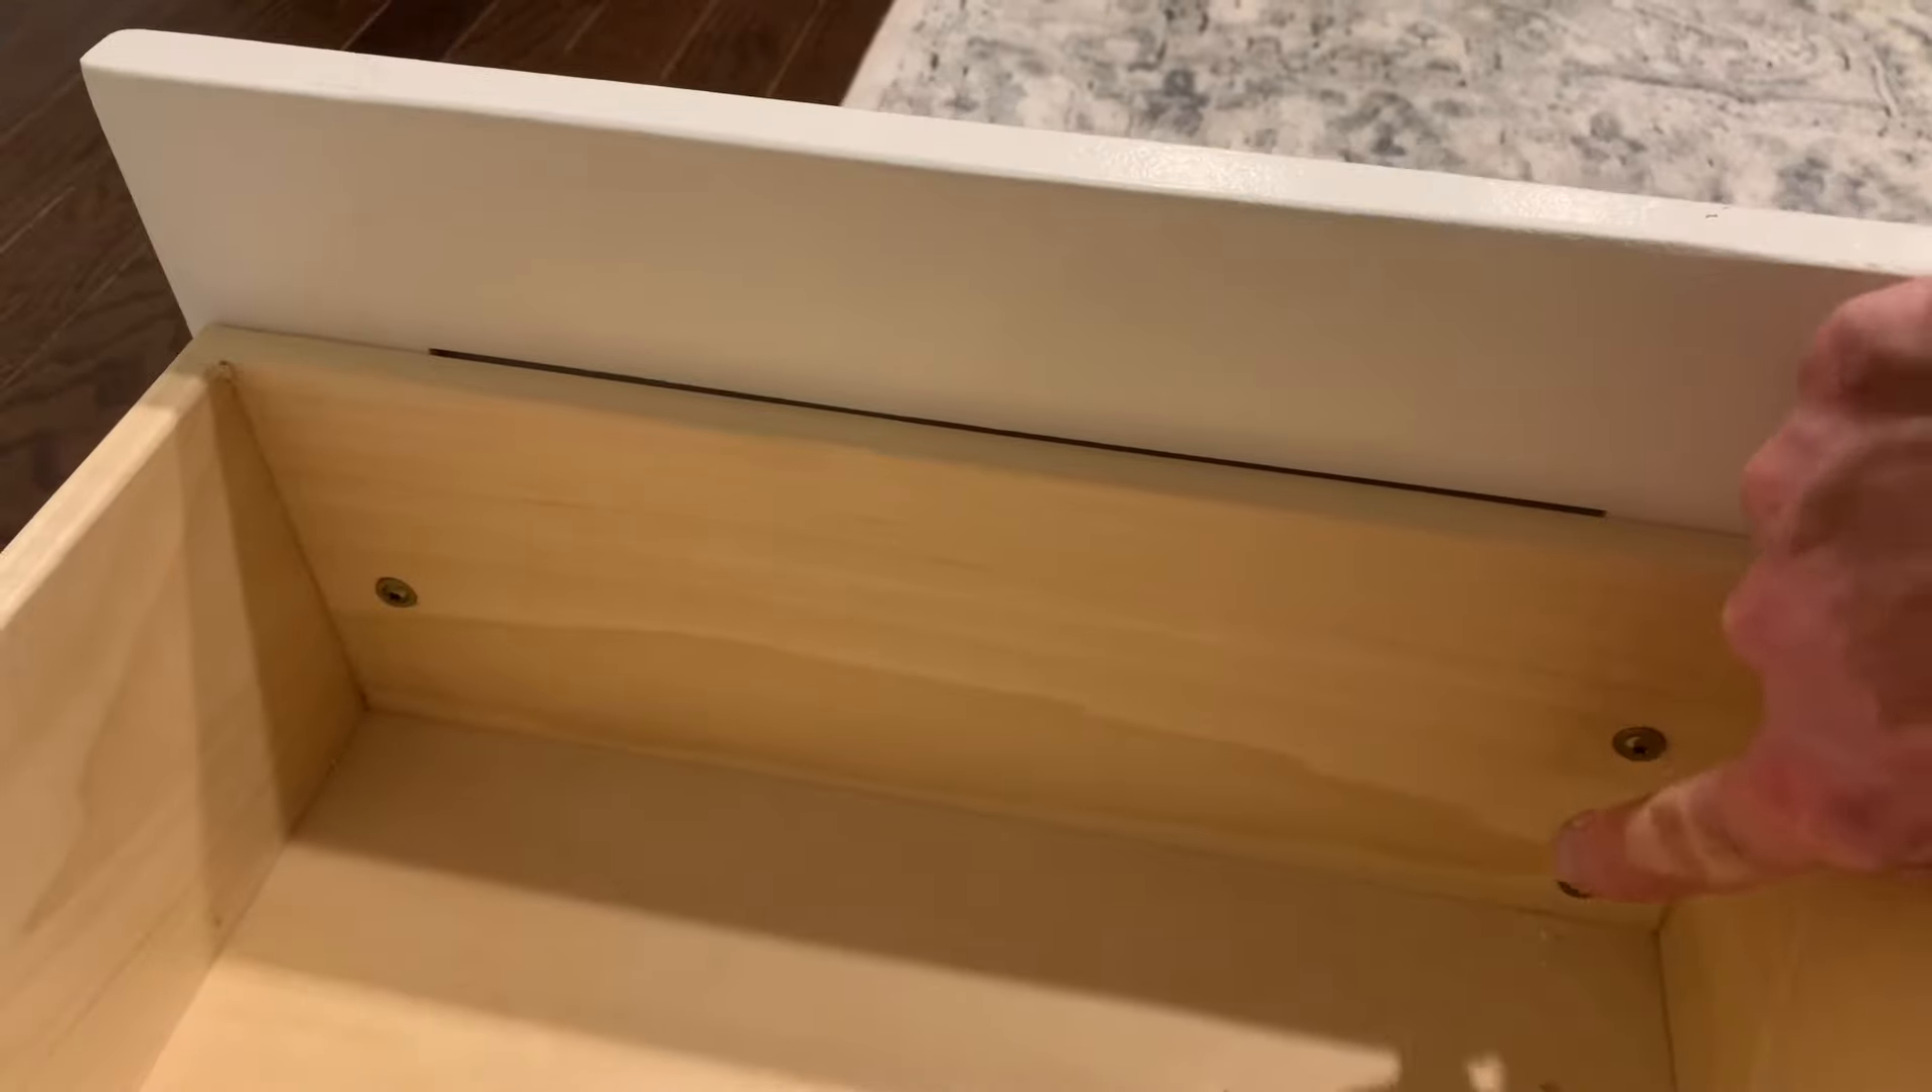I think the drawer front just had a slight warp in it. So just fastening it at two points wasn't keeping it flush here.